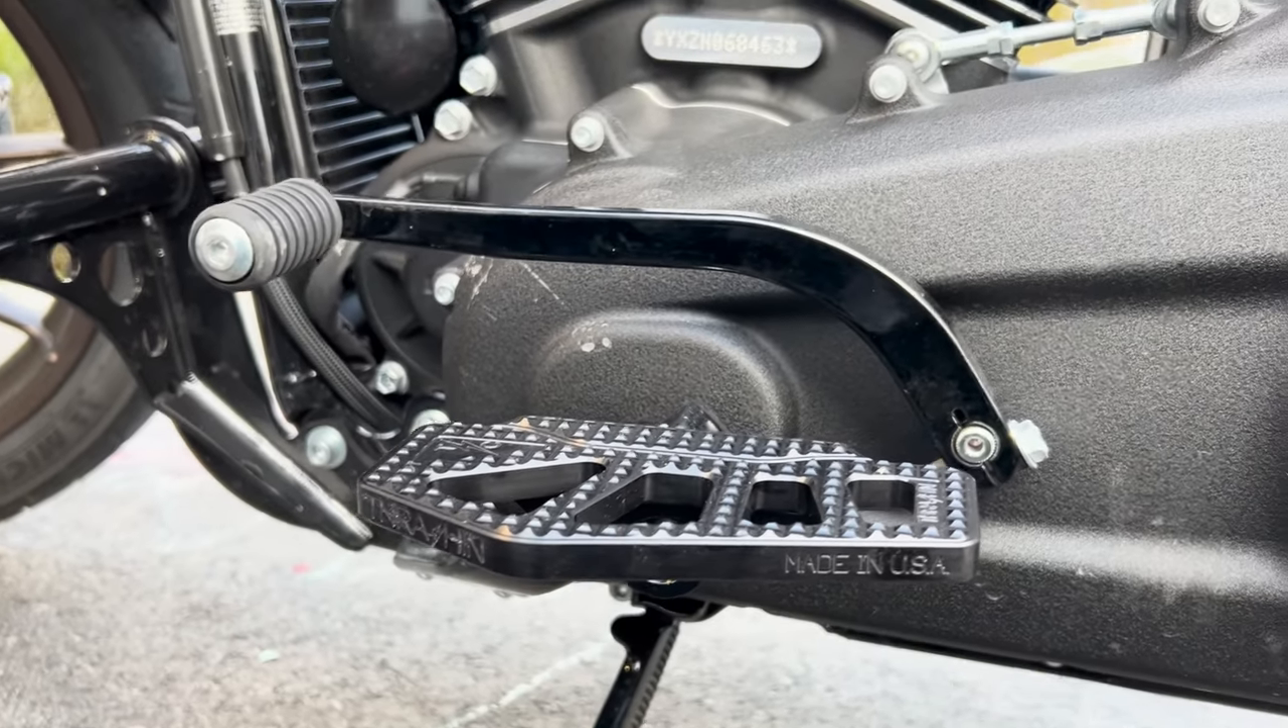Got the floorboard on.